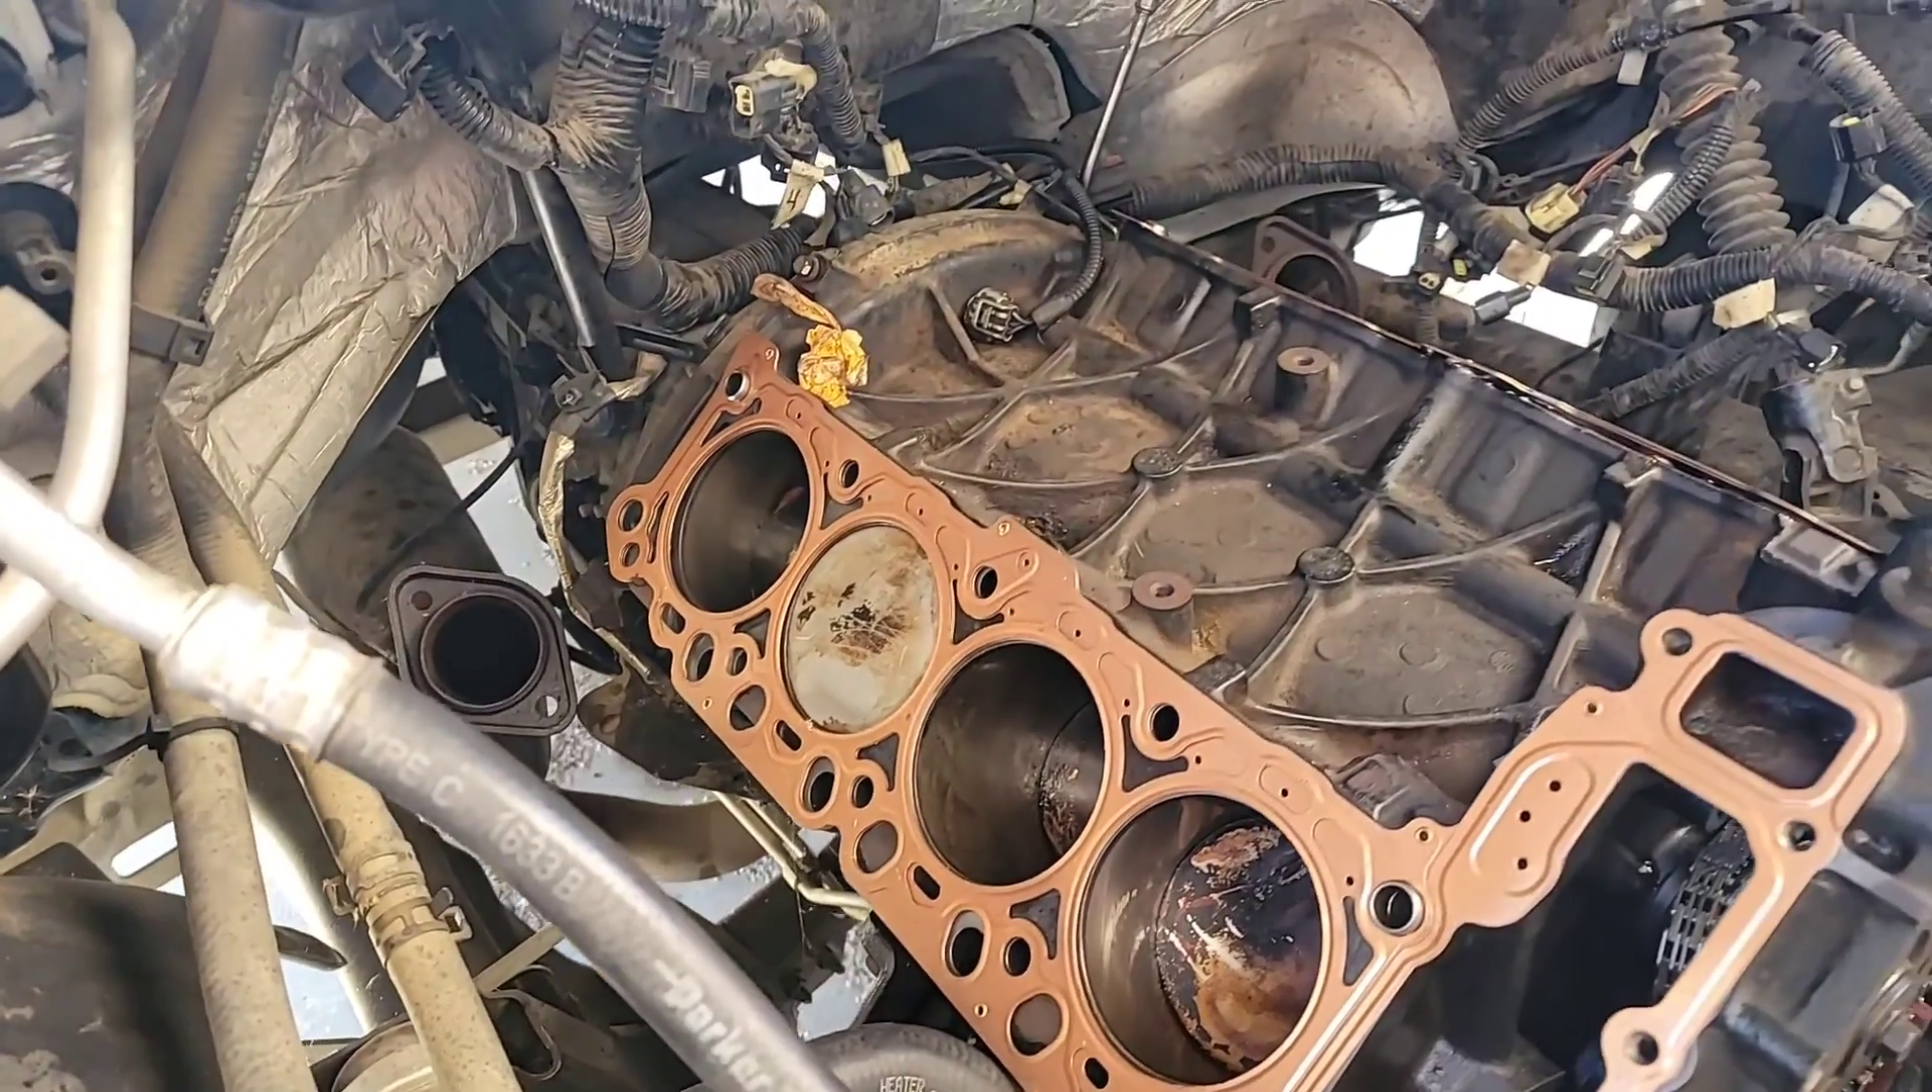Ahí ya pusimos las juntas de la tapa de cilindro.